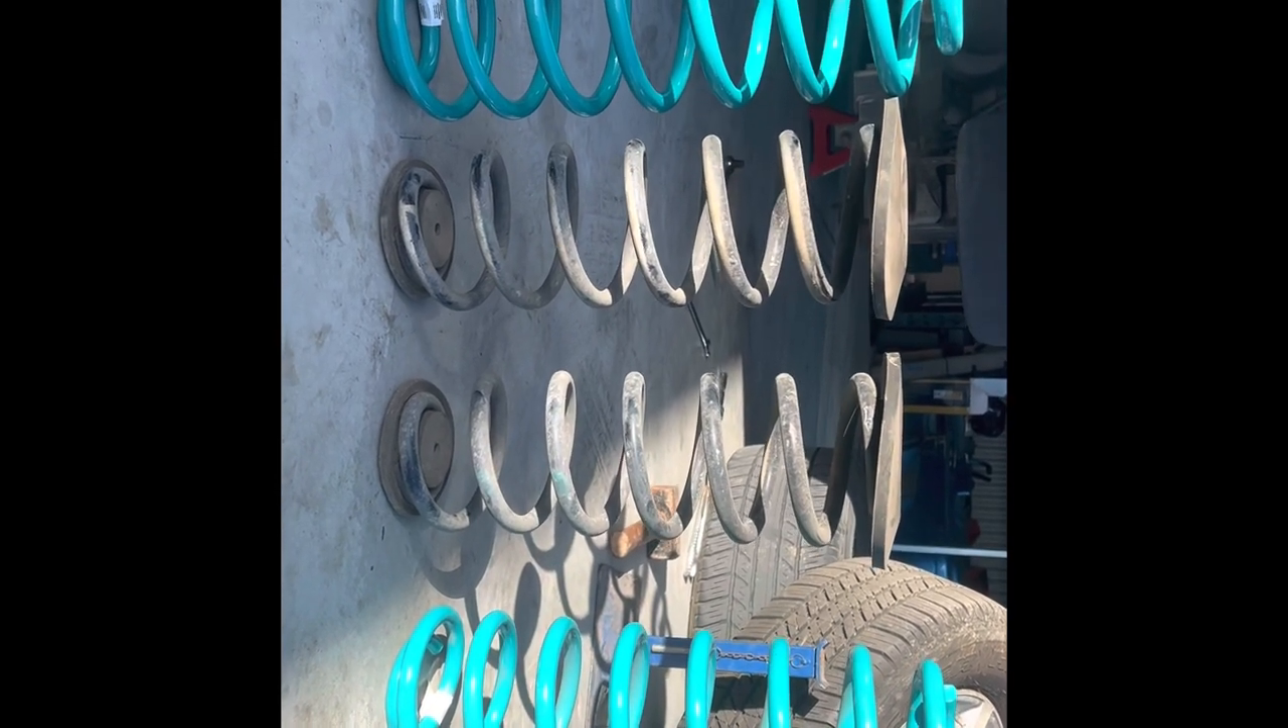There's the springs removed from the car, the old and obviously the new on the outside.